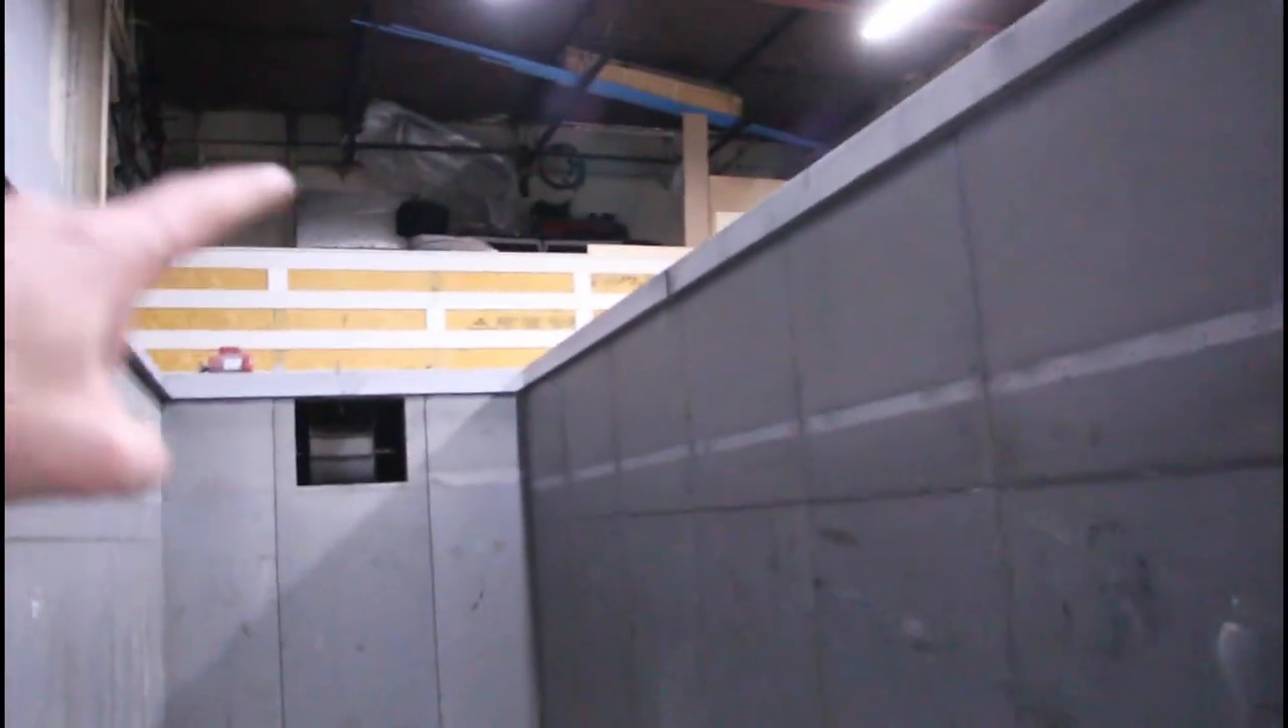He actually put all the sidewall panels together this morning.